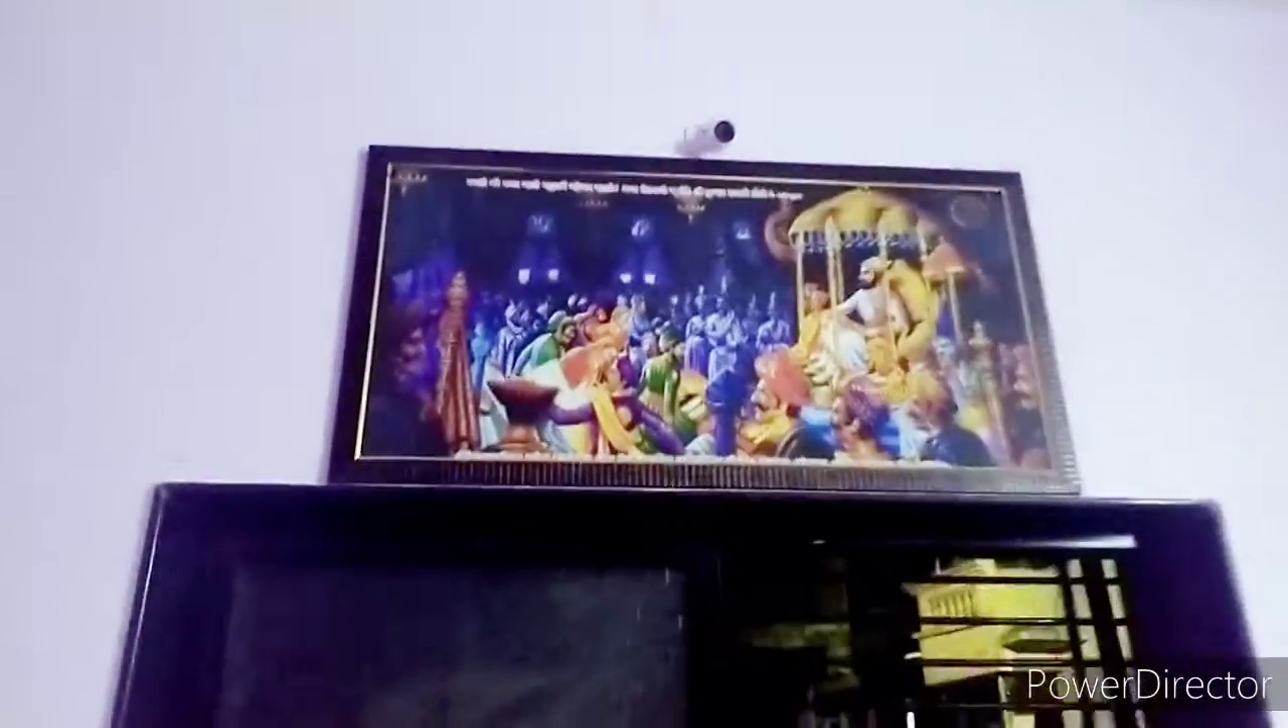तो यह देखें इंडियन जुगाड़ करके हमने यह फ्रेम यहां पर लगा दी है।